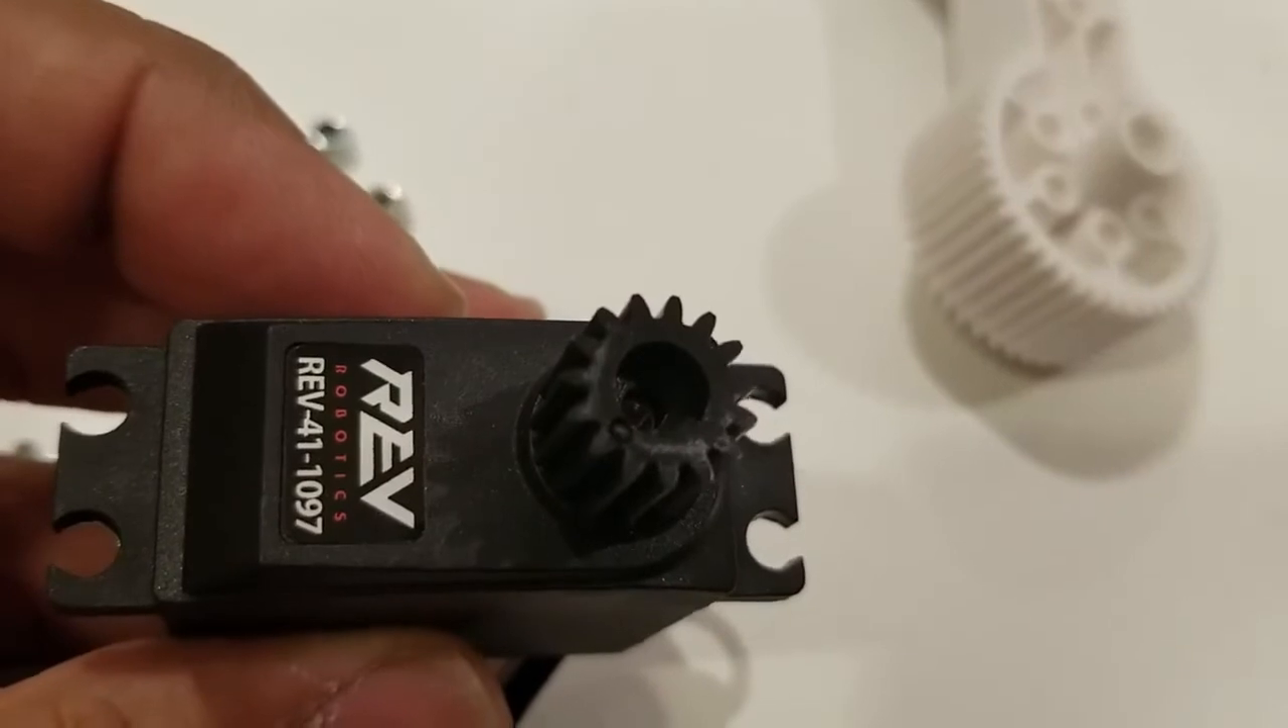So you should see that the servo gear is on the servo pretty nicely.